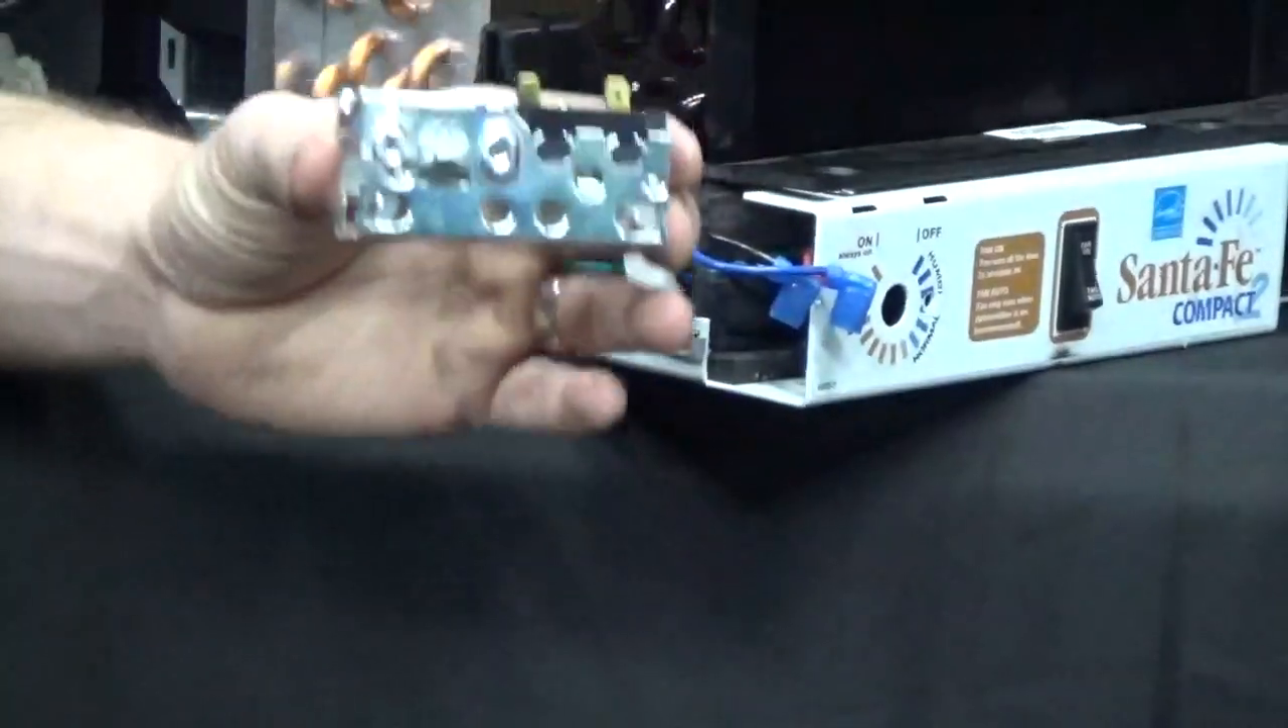And there we have the humidity control removed.